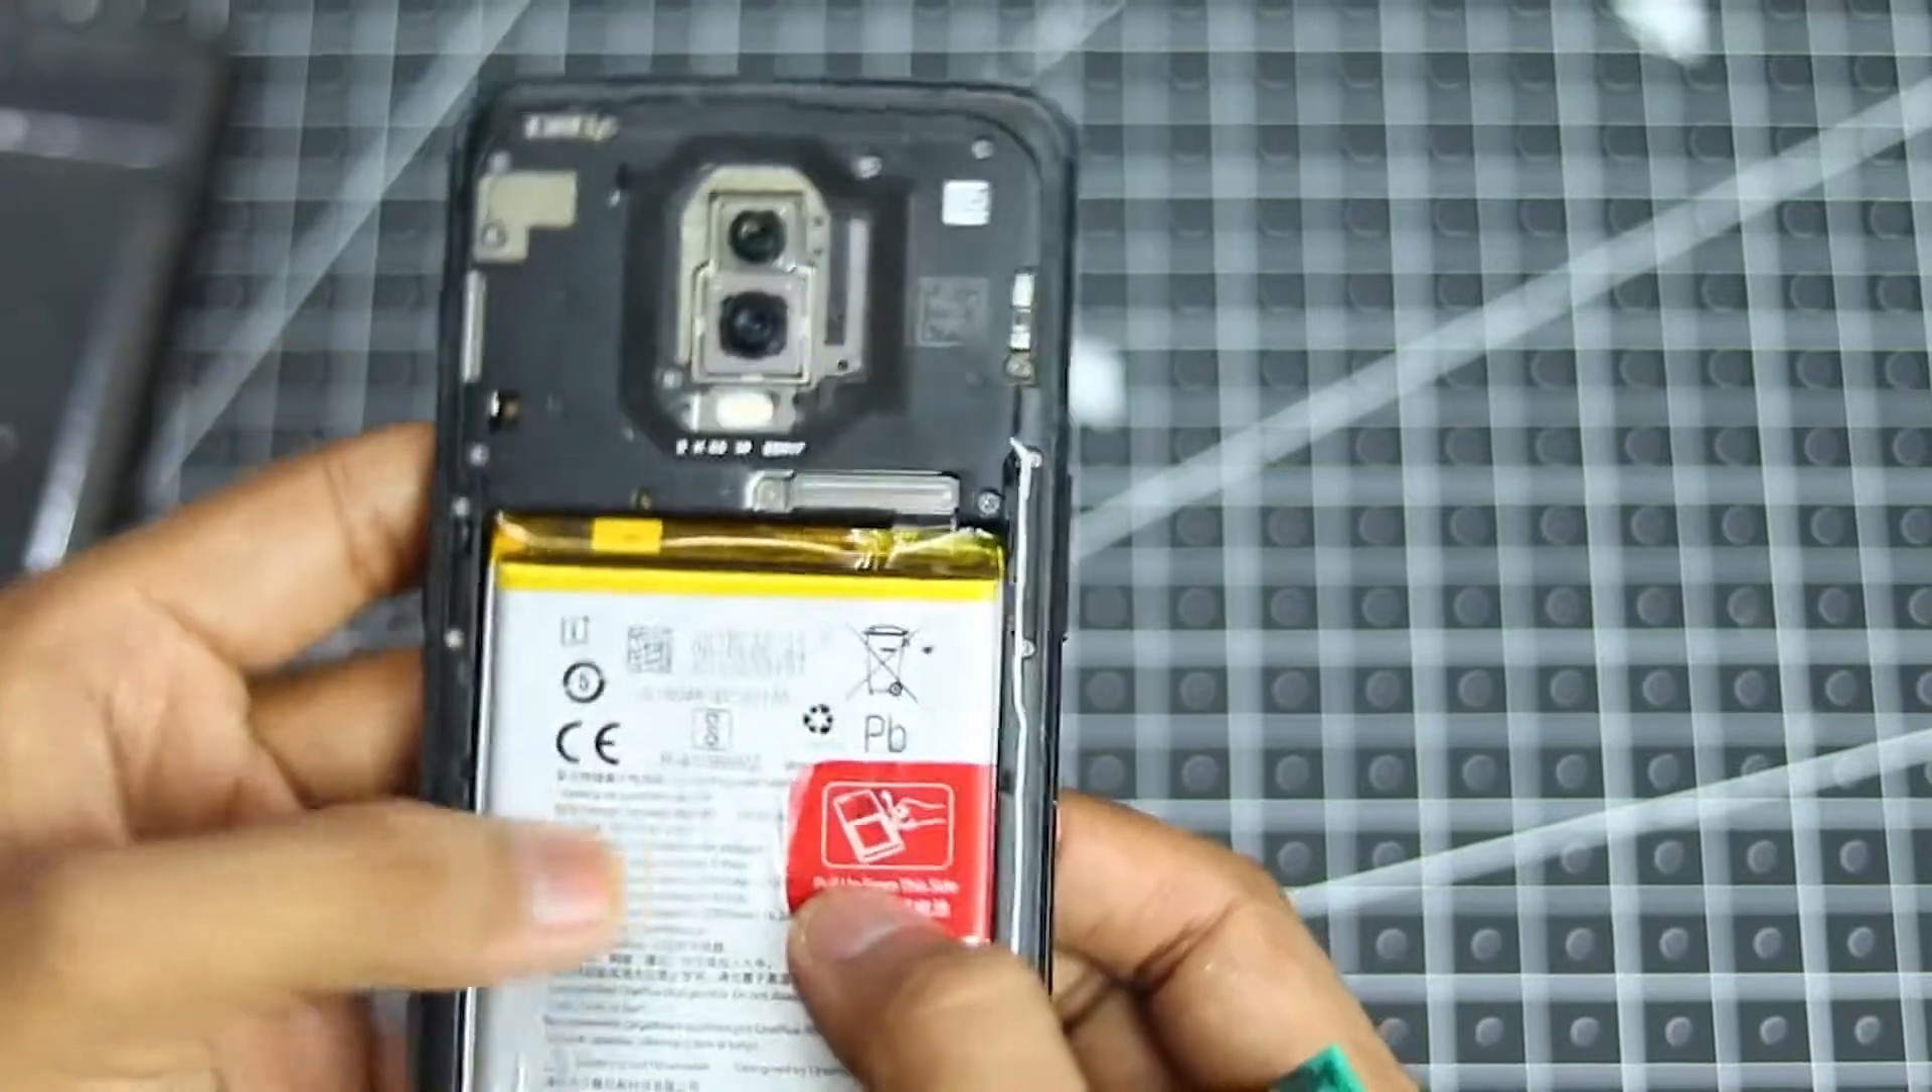So as you can see, now the back panel is off.